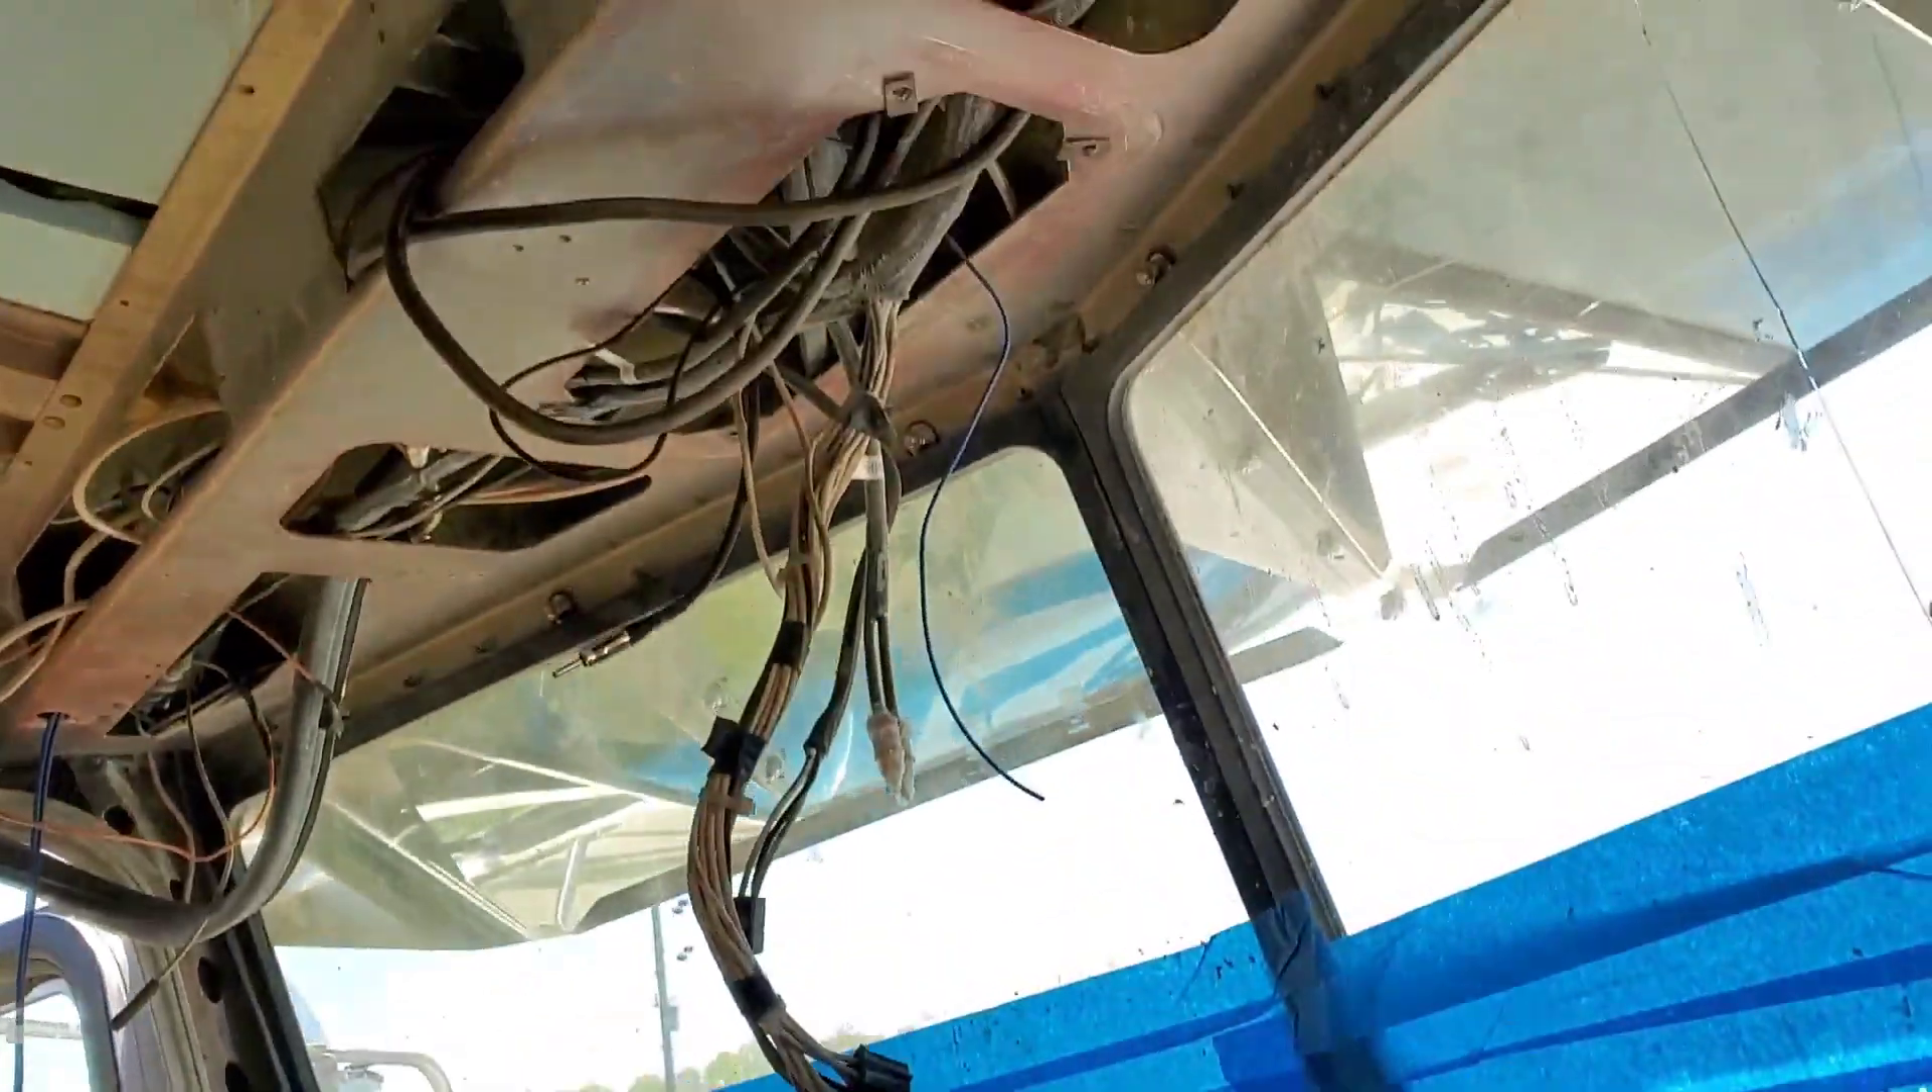But uh i haven't really put the interior in here yet.